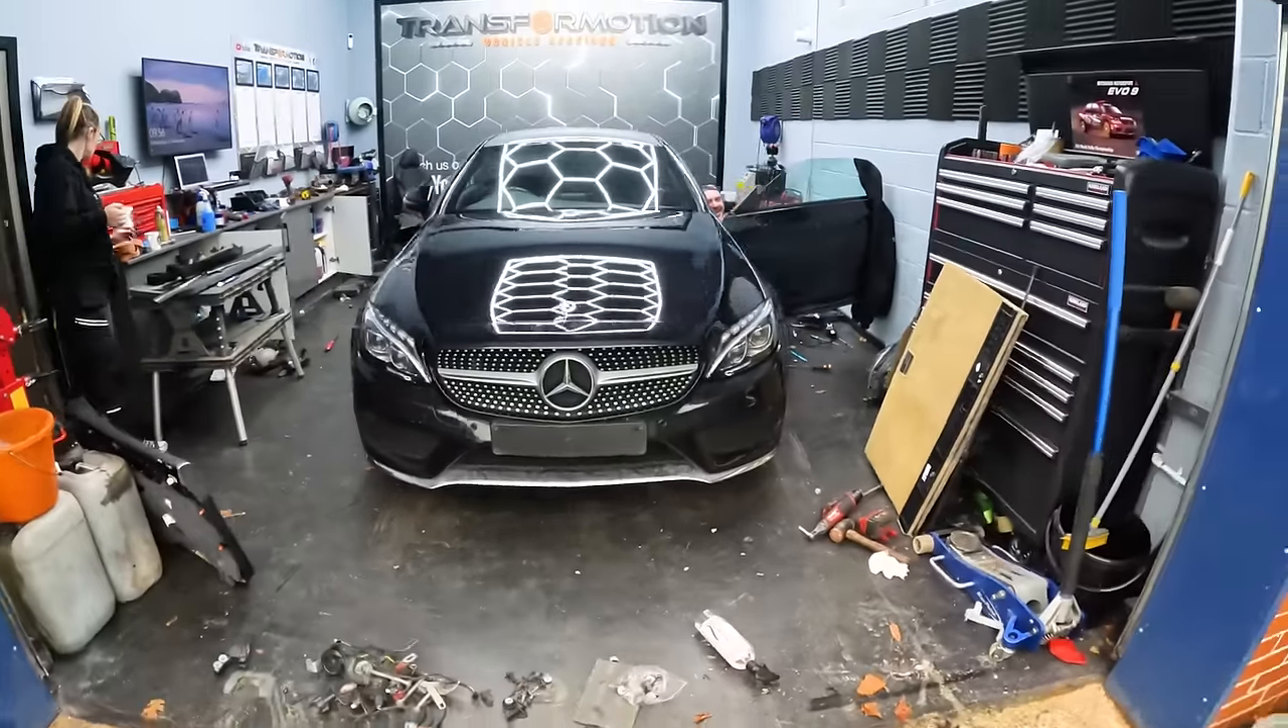We've got all the front end that we bought bolted on, and this is just a little sneak peek at what the front end should look like.